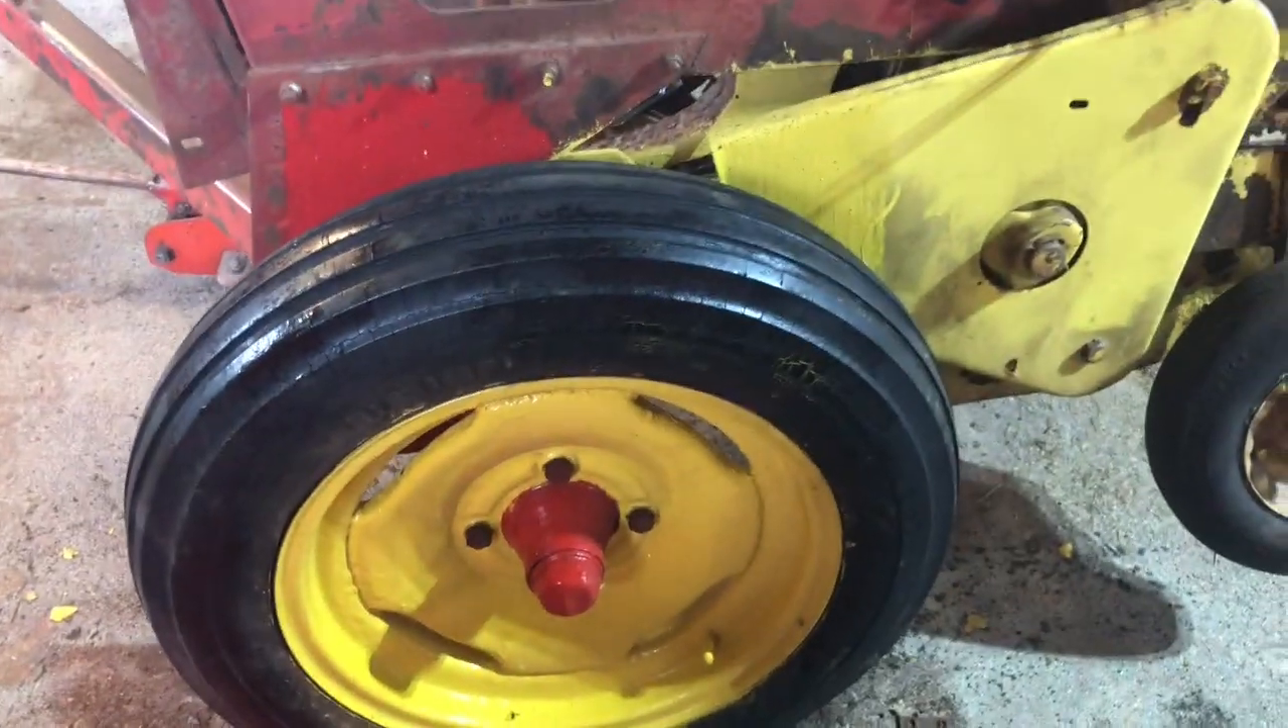Over here in the back, we put the new tire on for this side, and it looks really good.